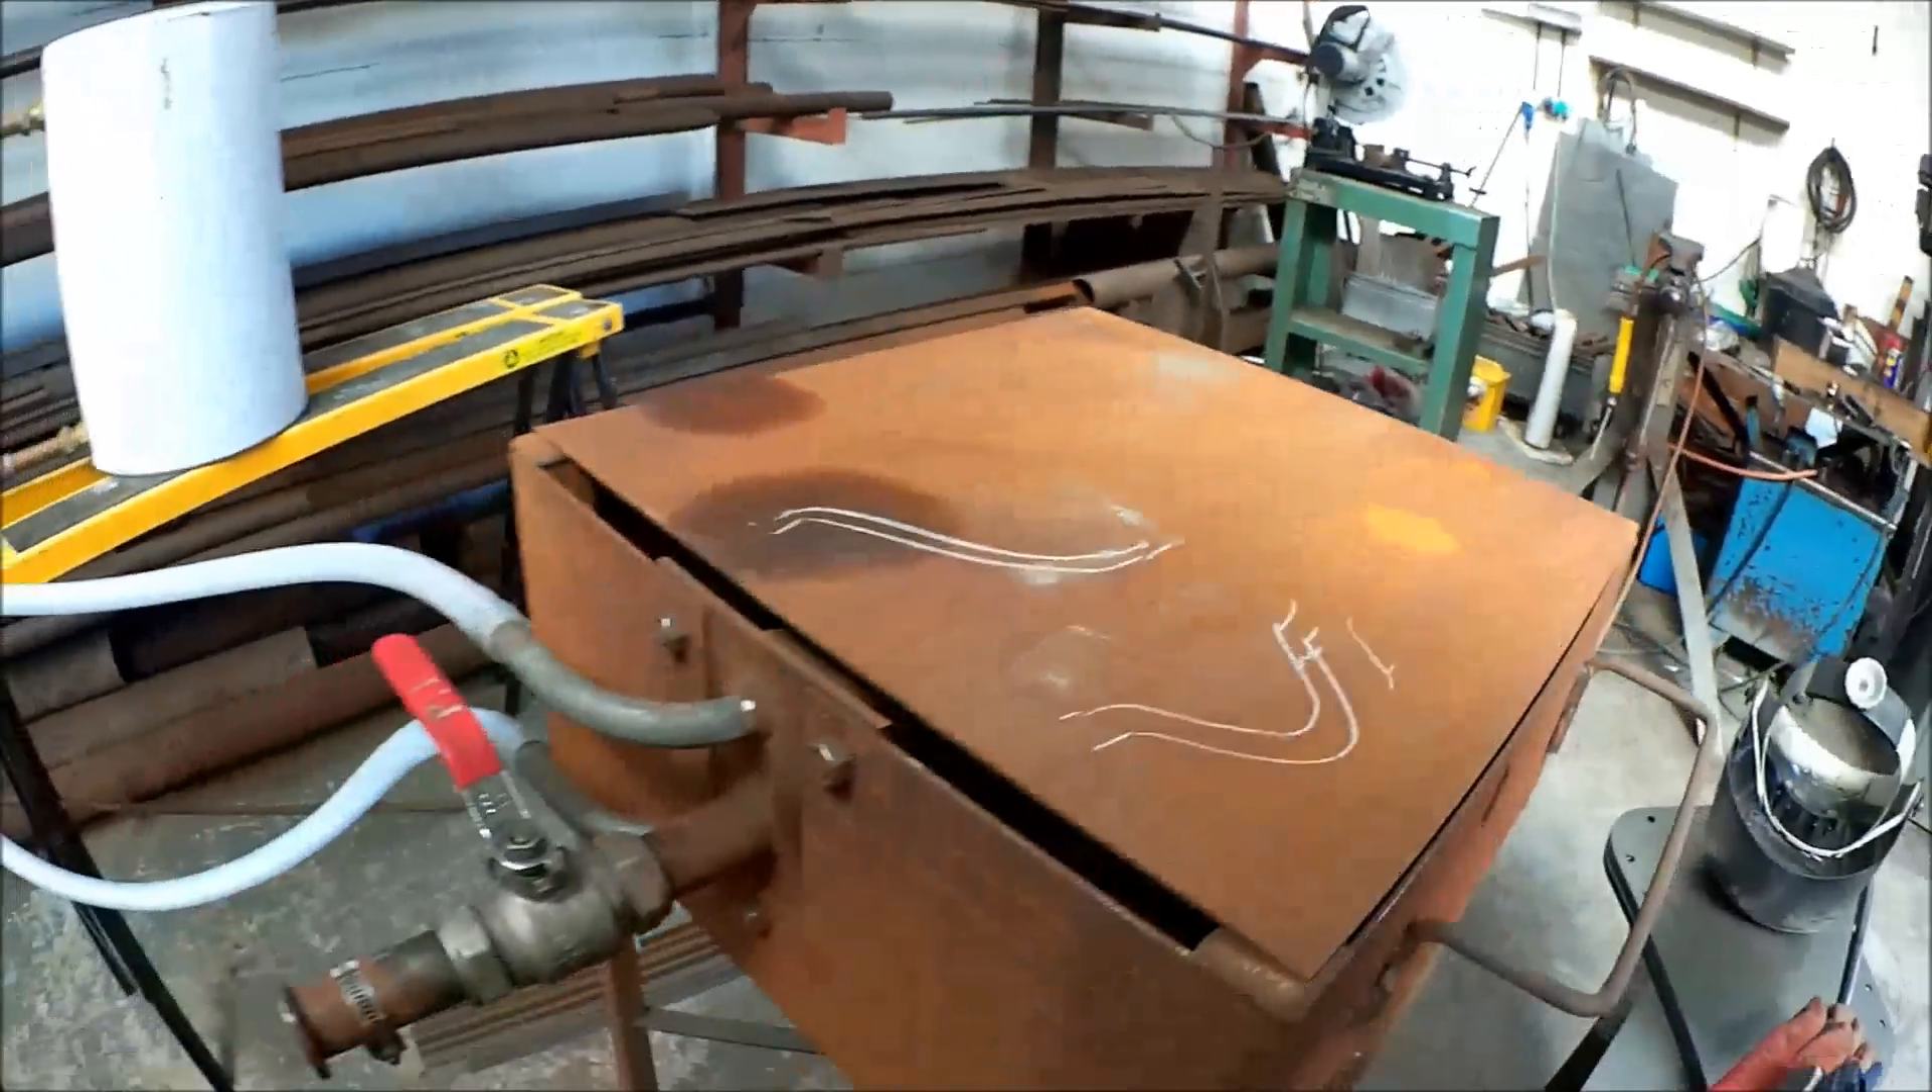Well, this lid, that I haven't fixed on yet, it's basically going to be bracketed on.